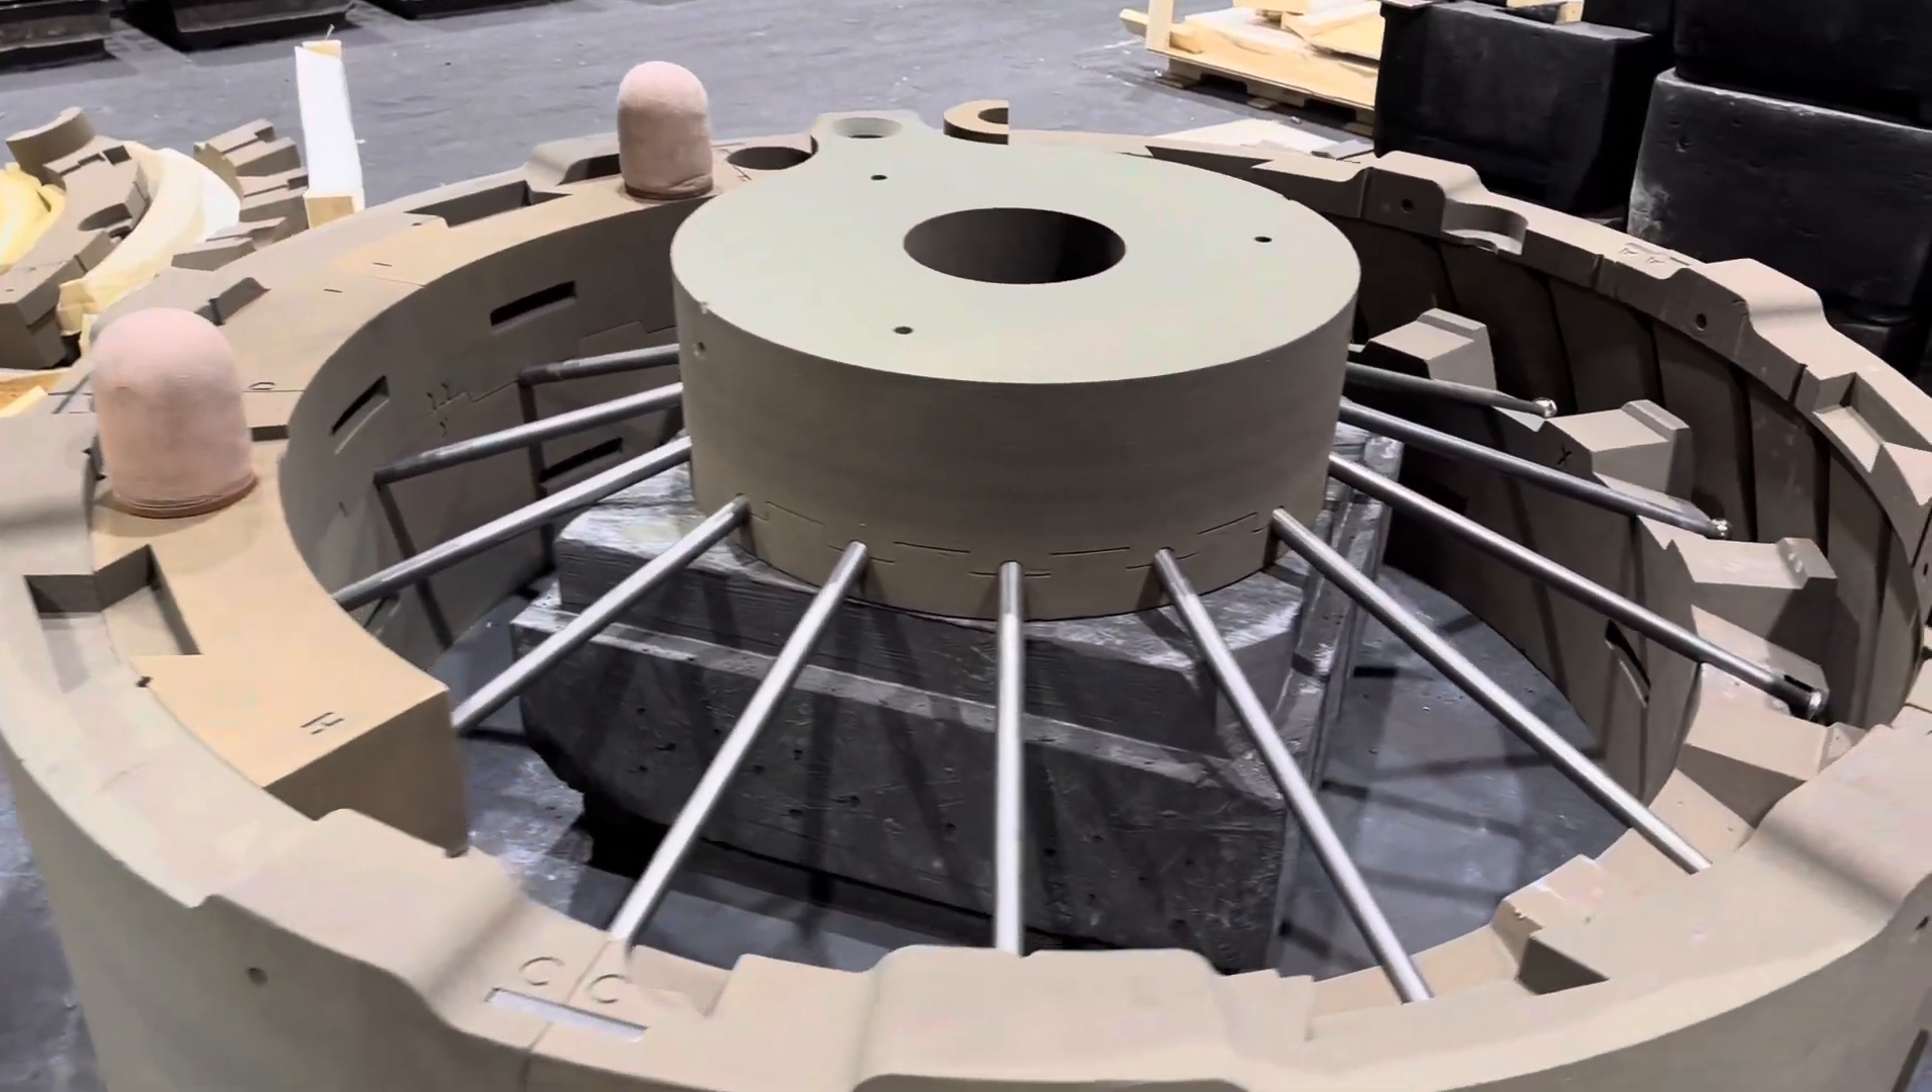The steel fabricated spokes are assembled.